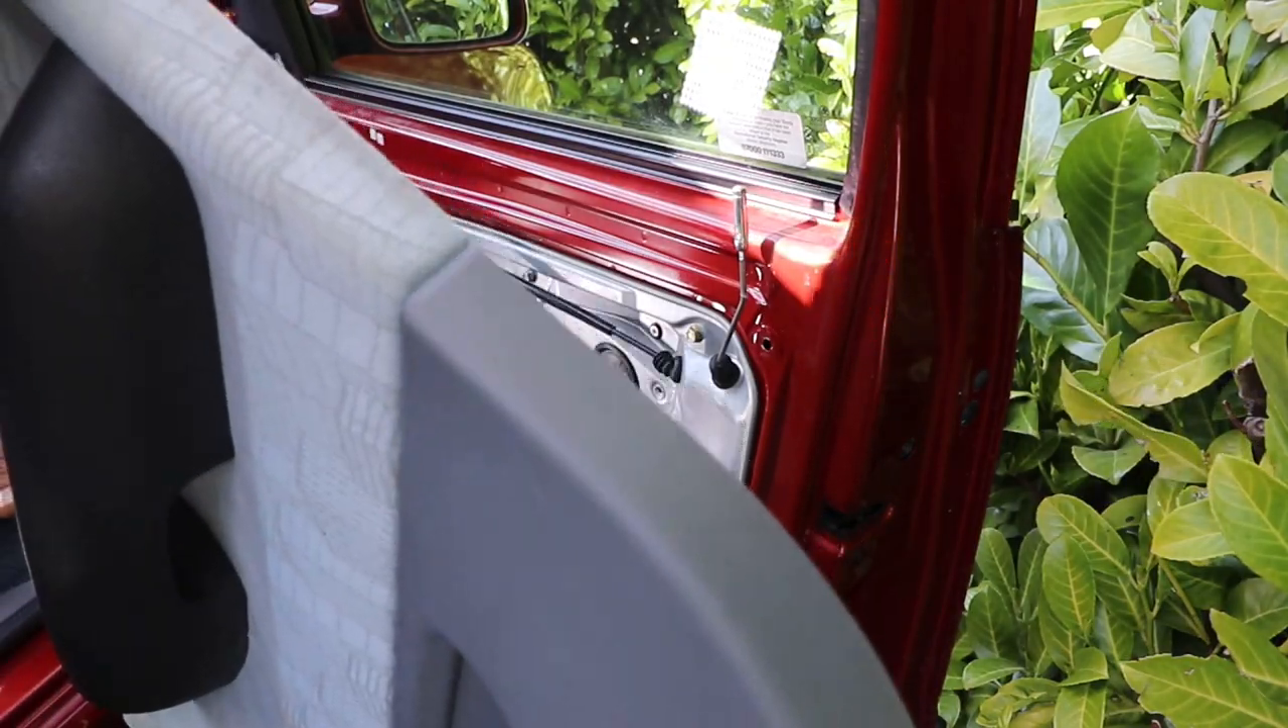All we've got to do is put the inner panel back.